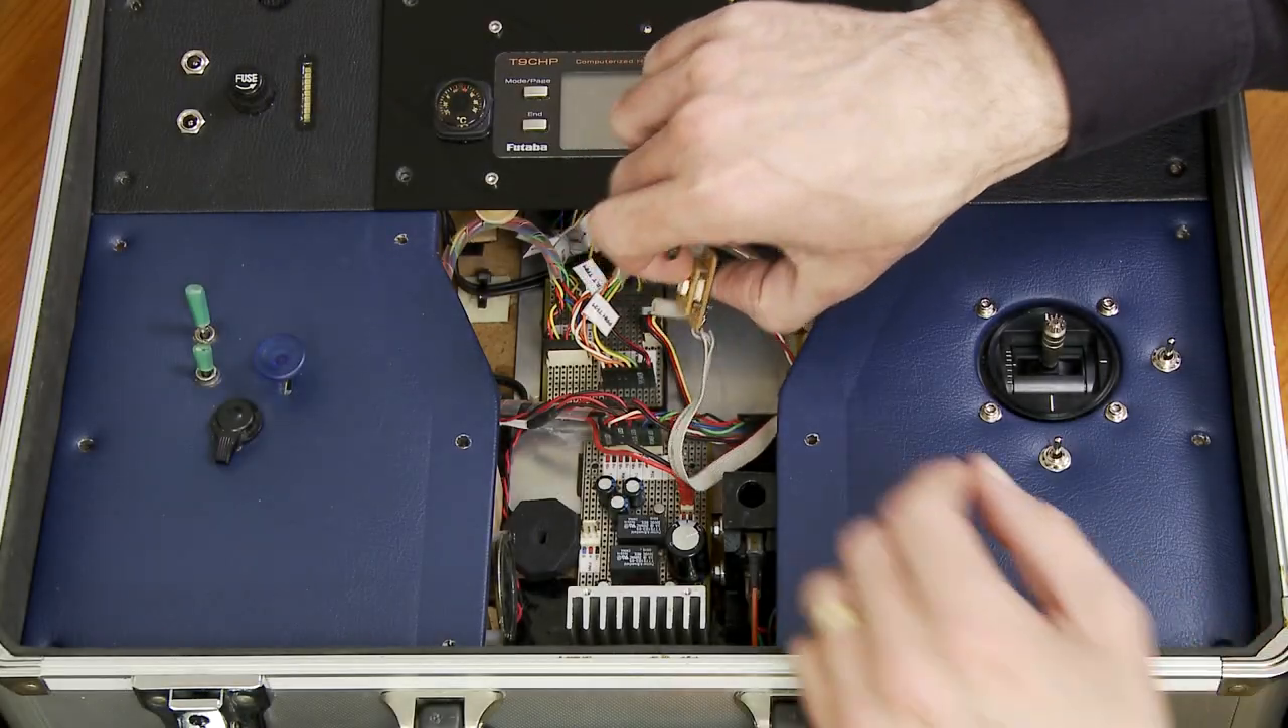Here we are with the central panel removed.